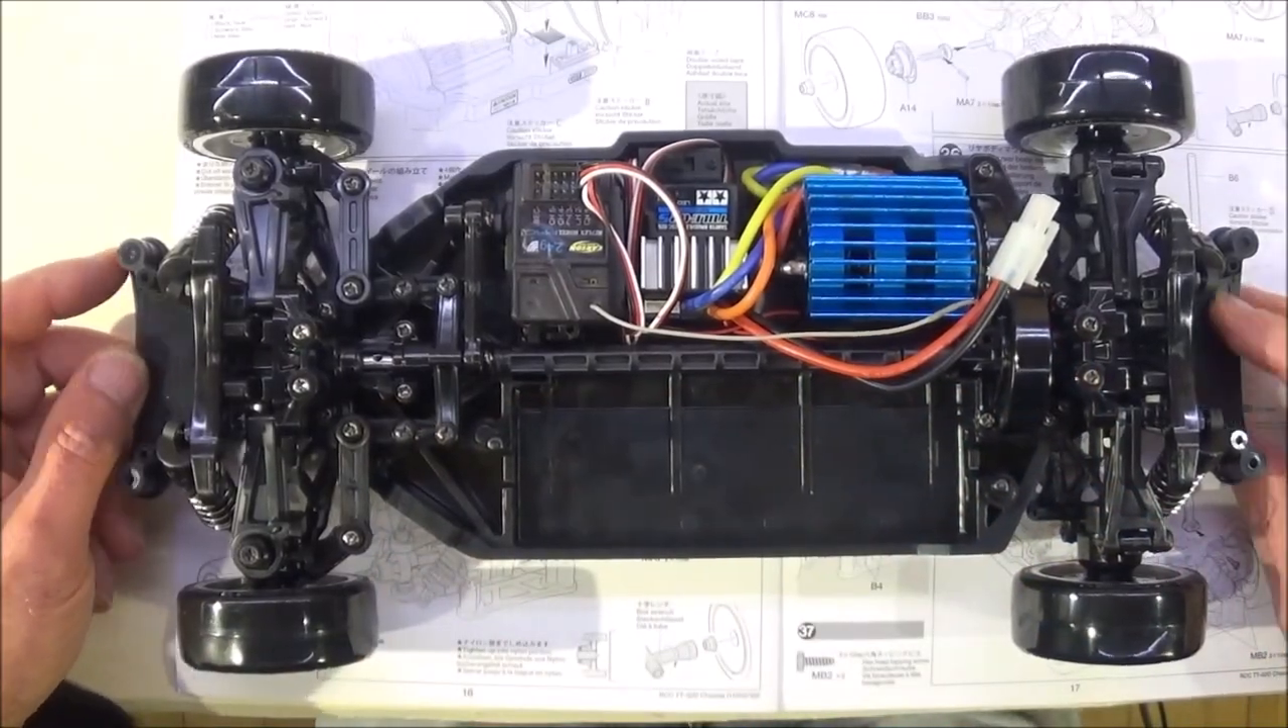So, that's all four wheels fitted.